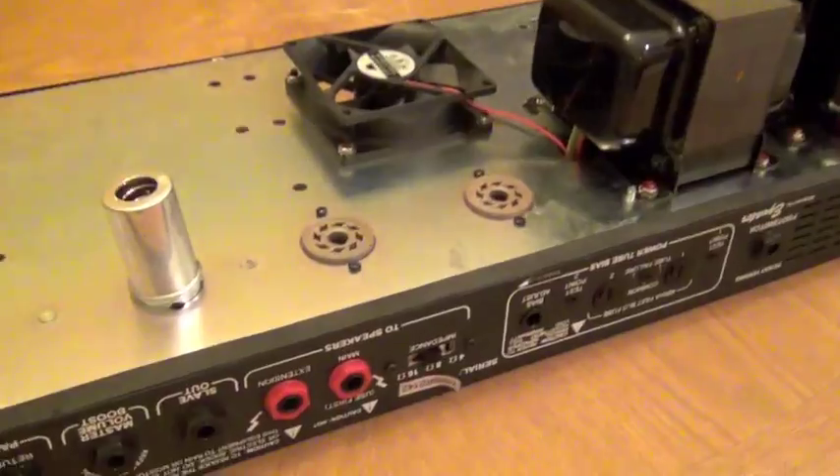And after a few choice words the amp is now removed from the head shell.